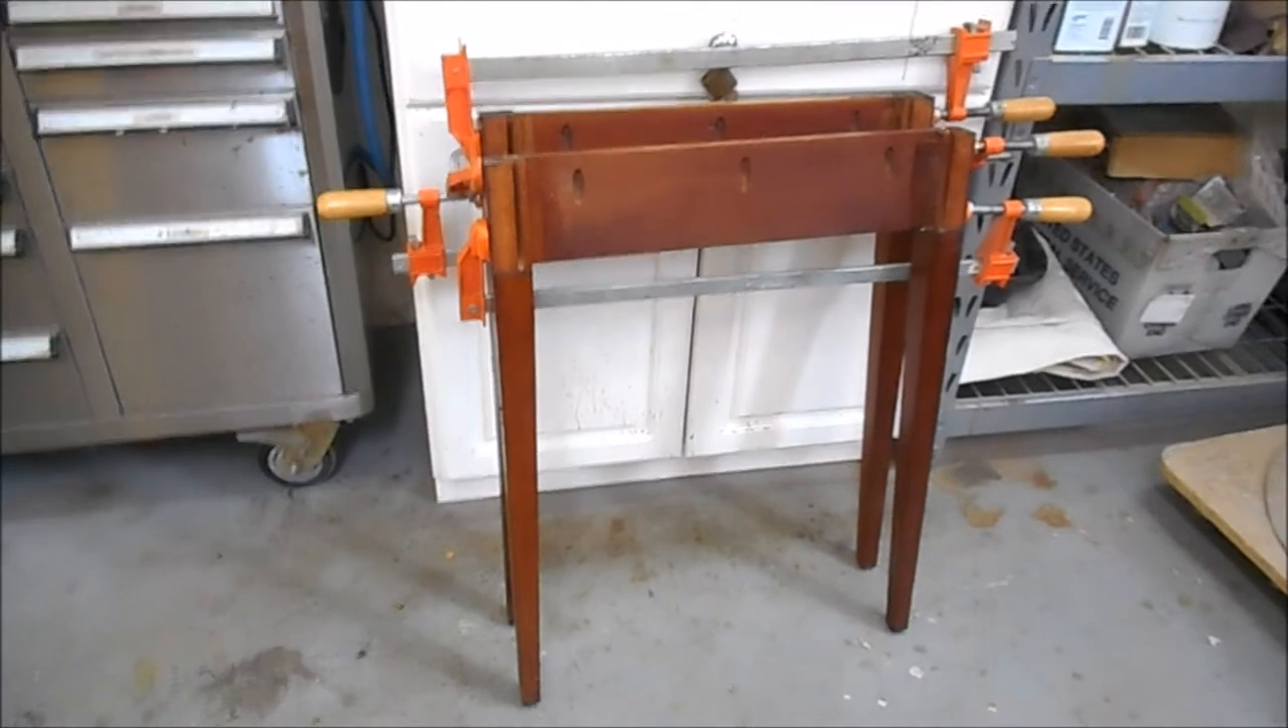I've got the two end leg assemblies glued and clamped up.